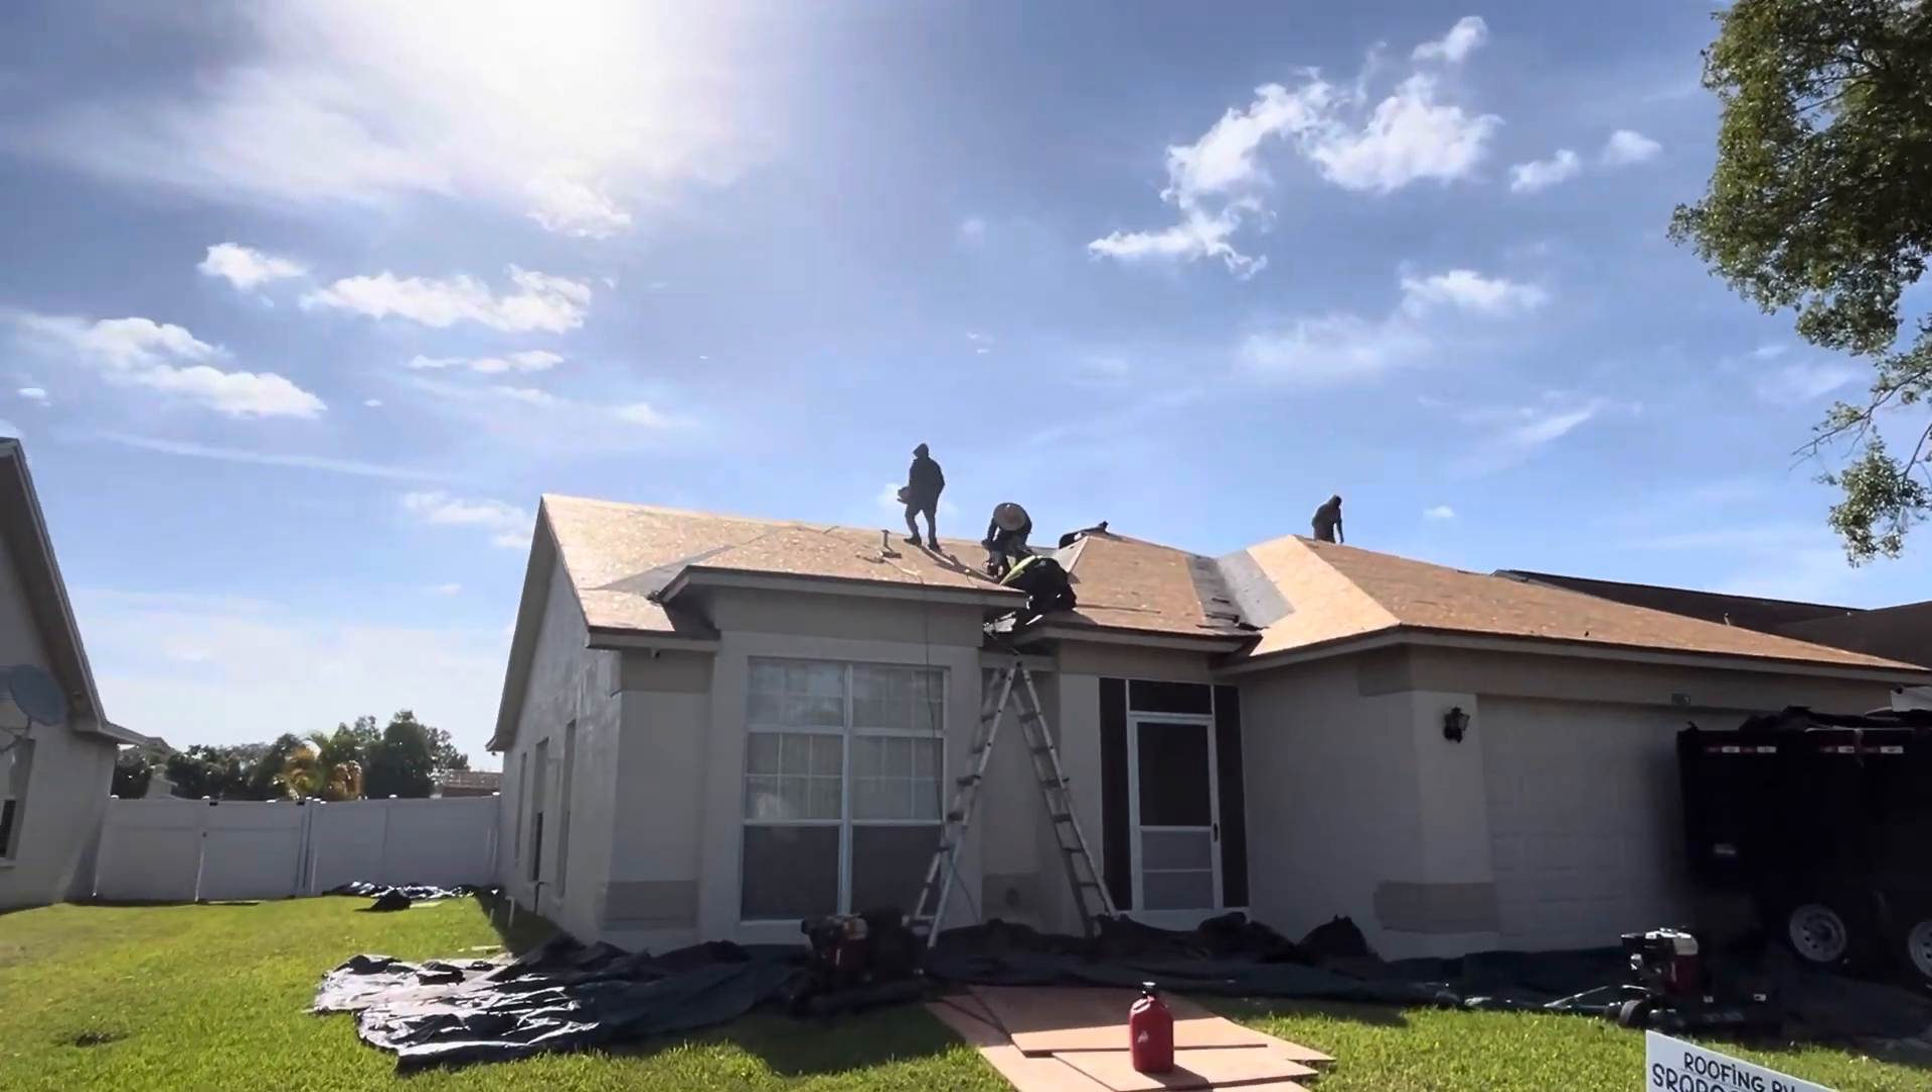So they've already got all of the roof torn off.